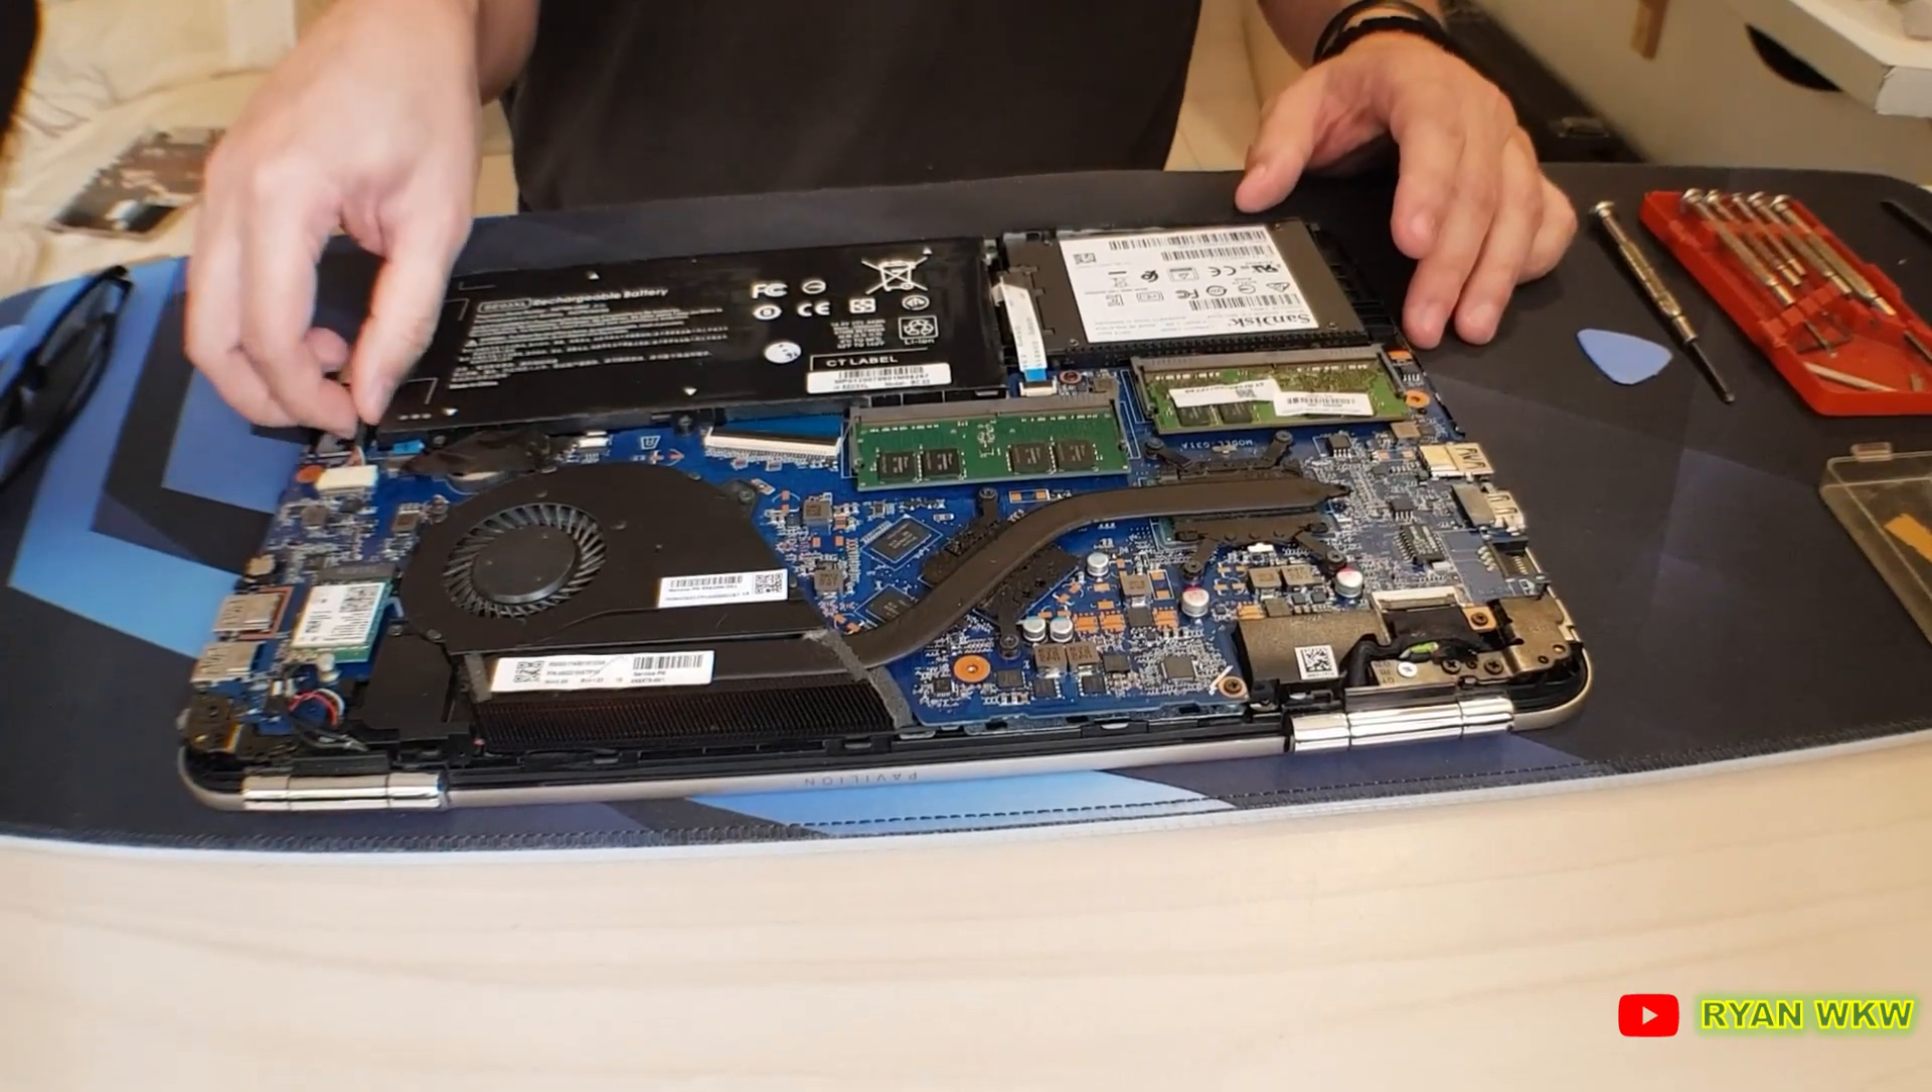So it's been a while probably about six or seven years I've been using this laptop and finally the back panel is removed and this is how it looks like on the internal side.